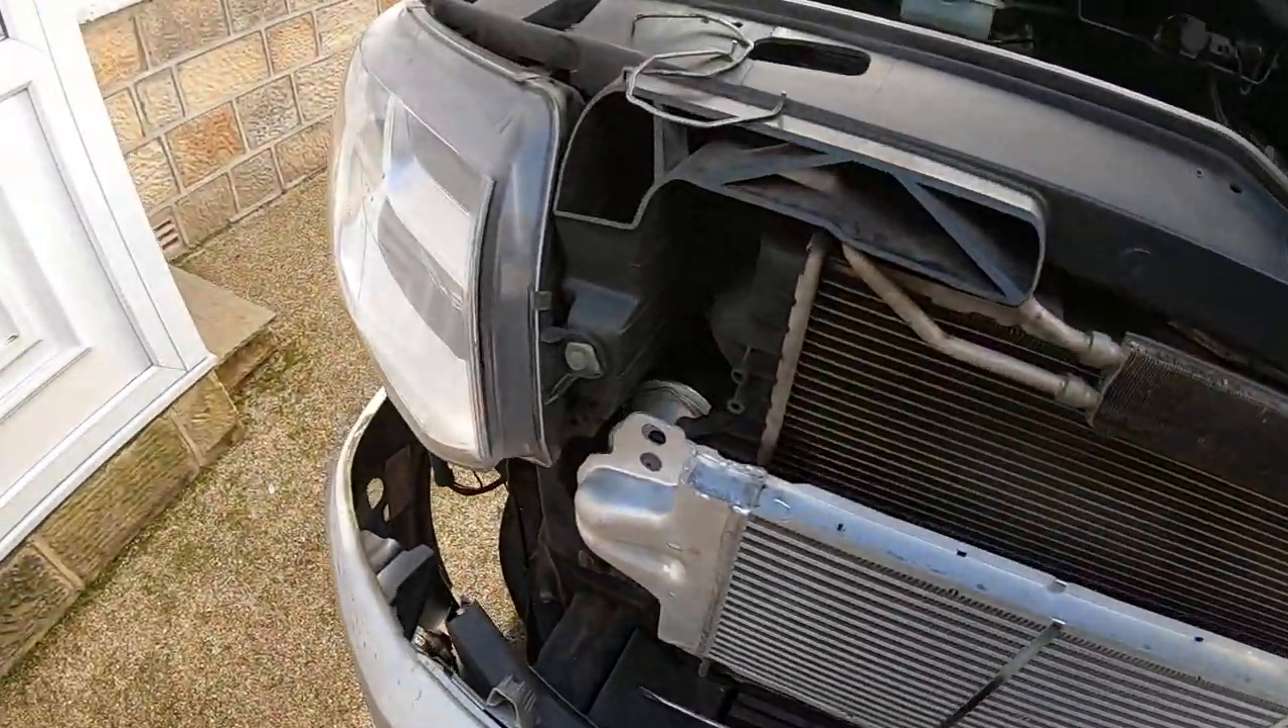So our lovely new intercooler is now in place.